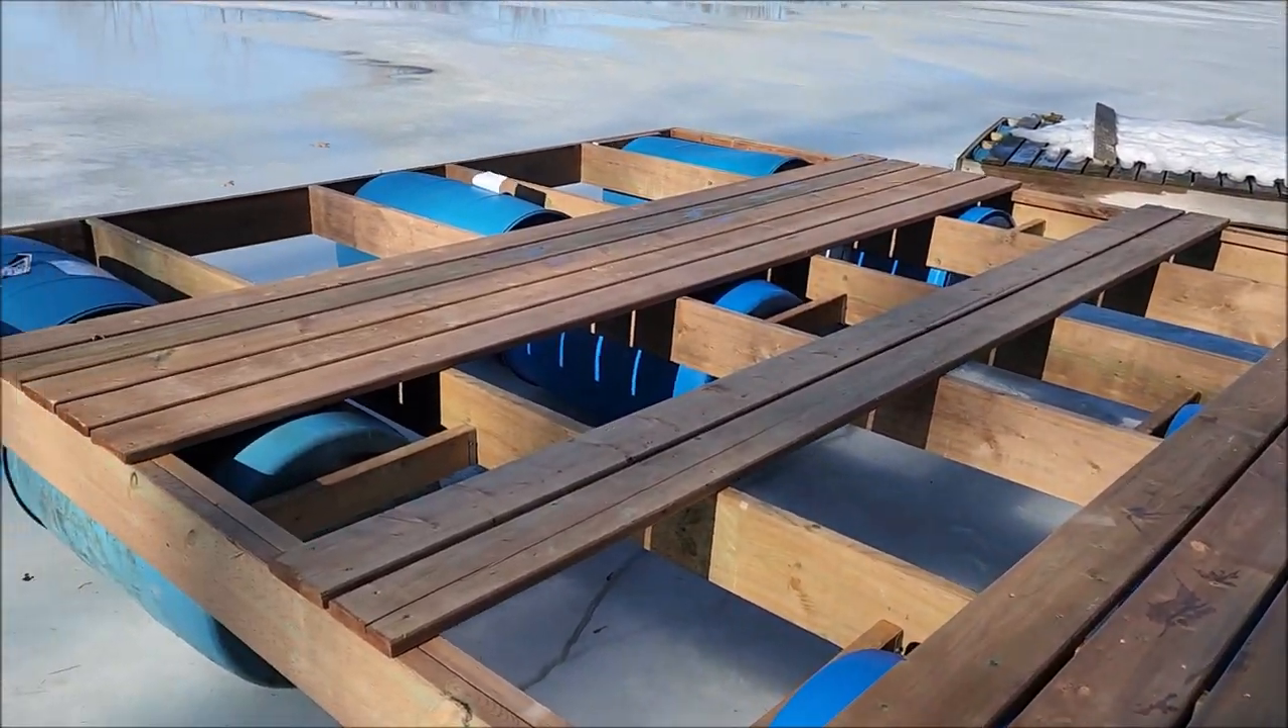Um, I've got some of the decking on.